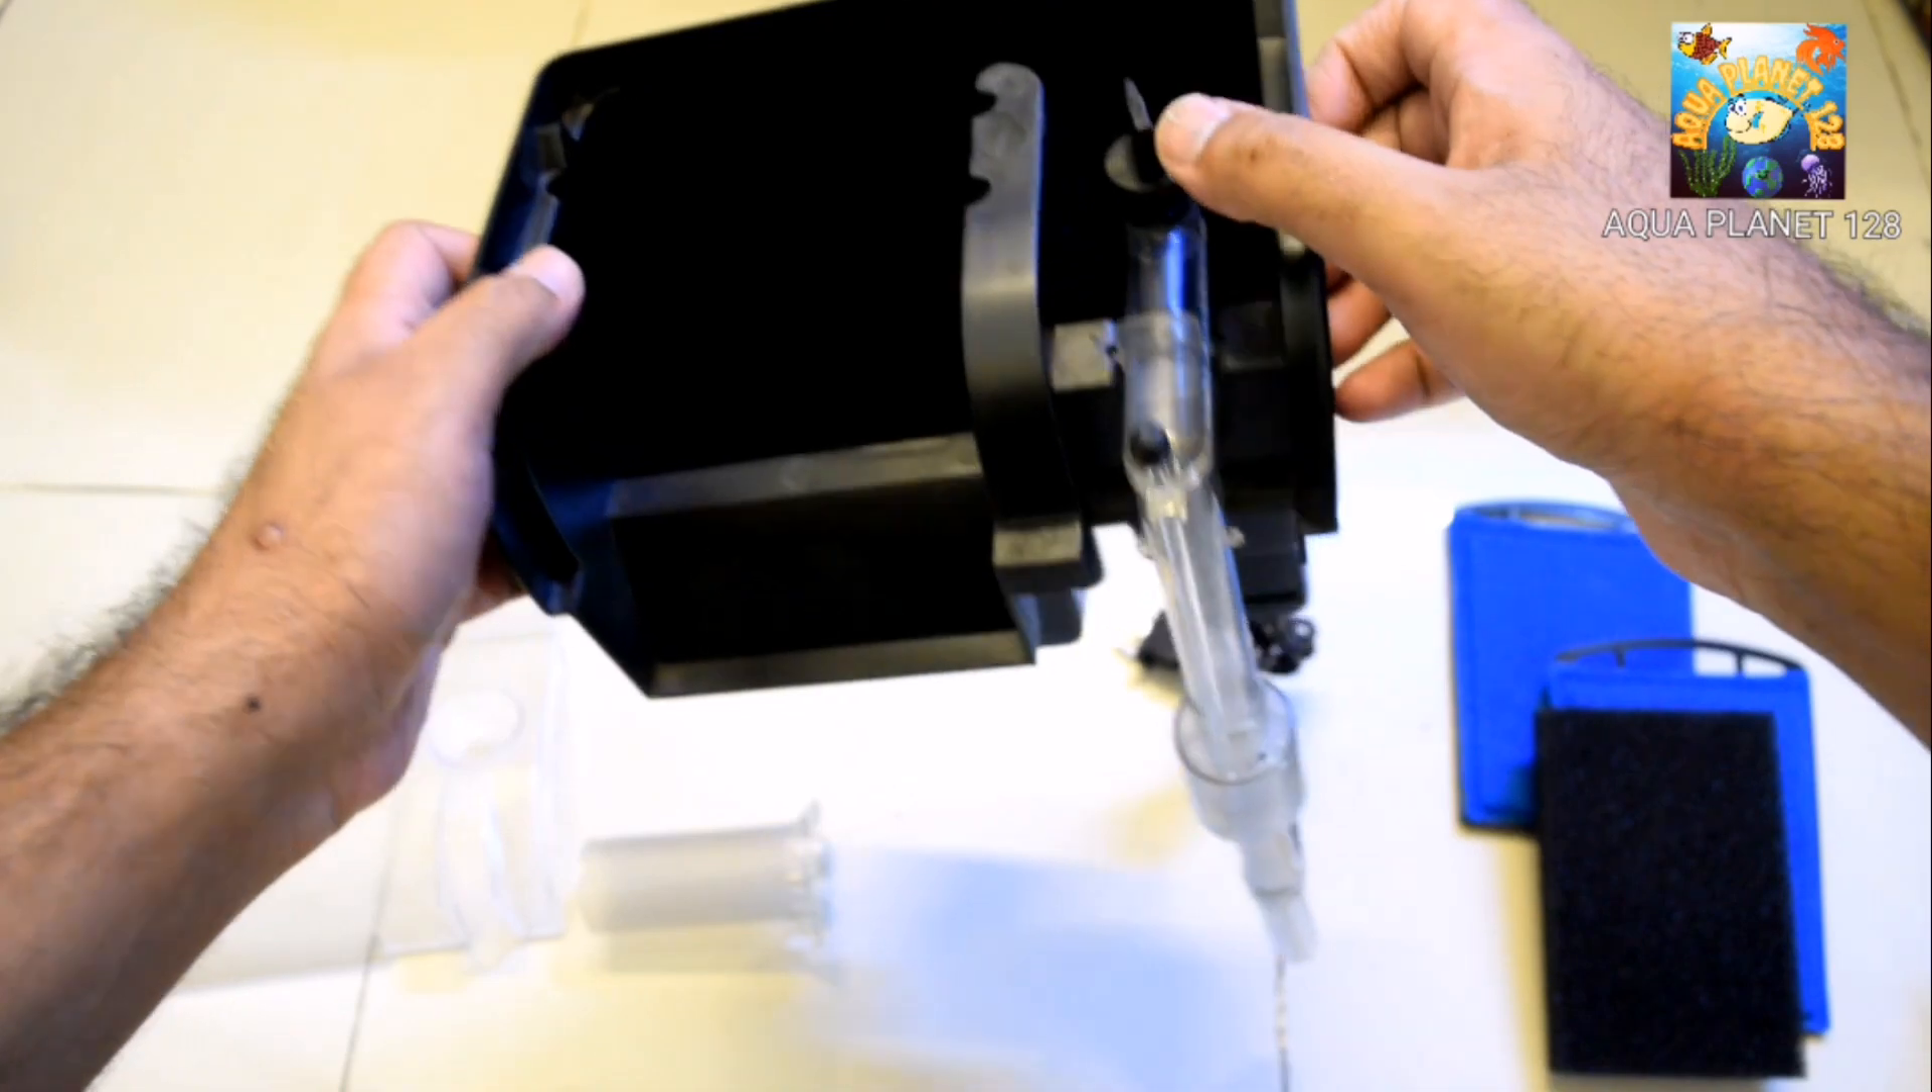So guys now you can see we have installed the inlet assembly of the water and now we are going to install the filtration media.